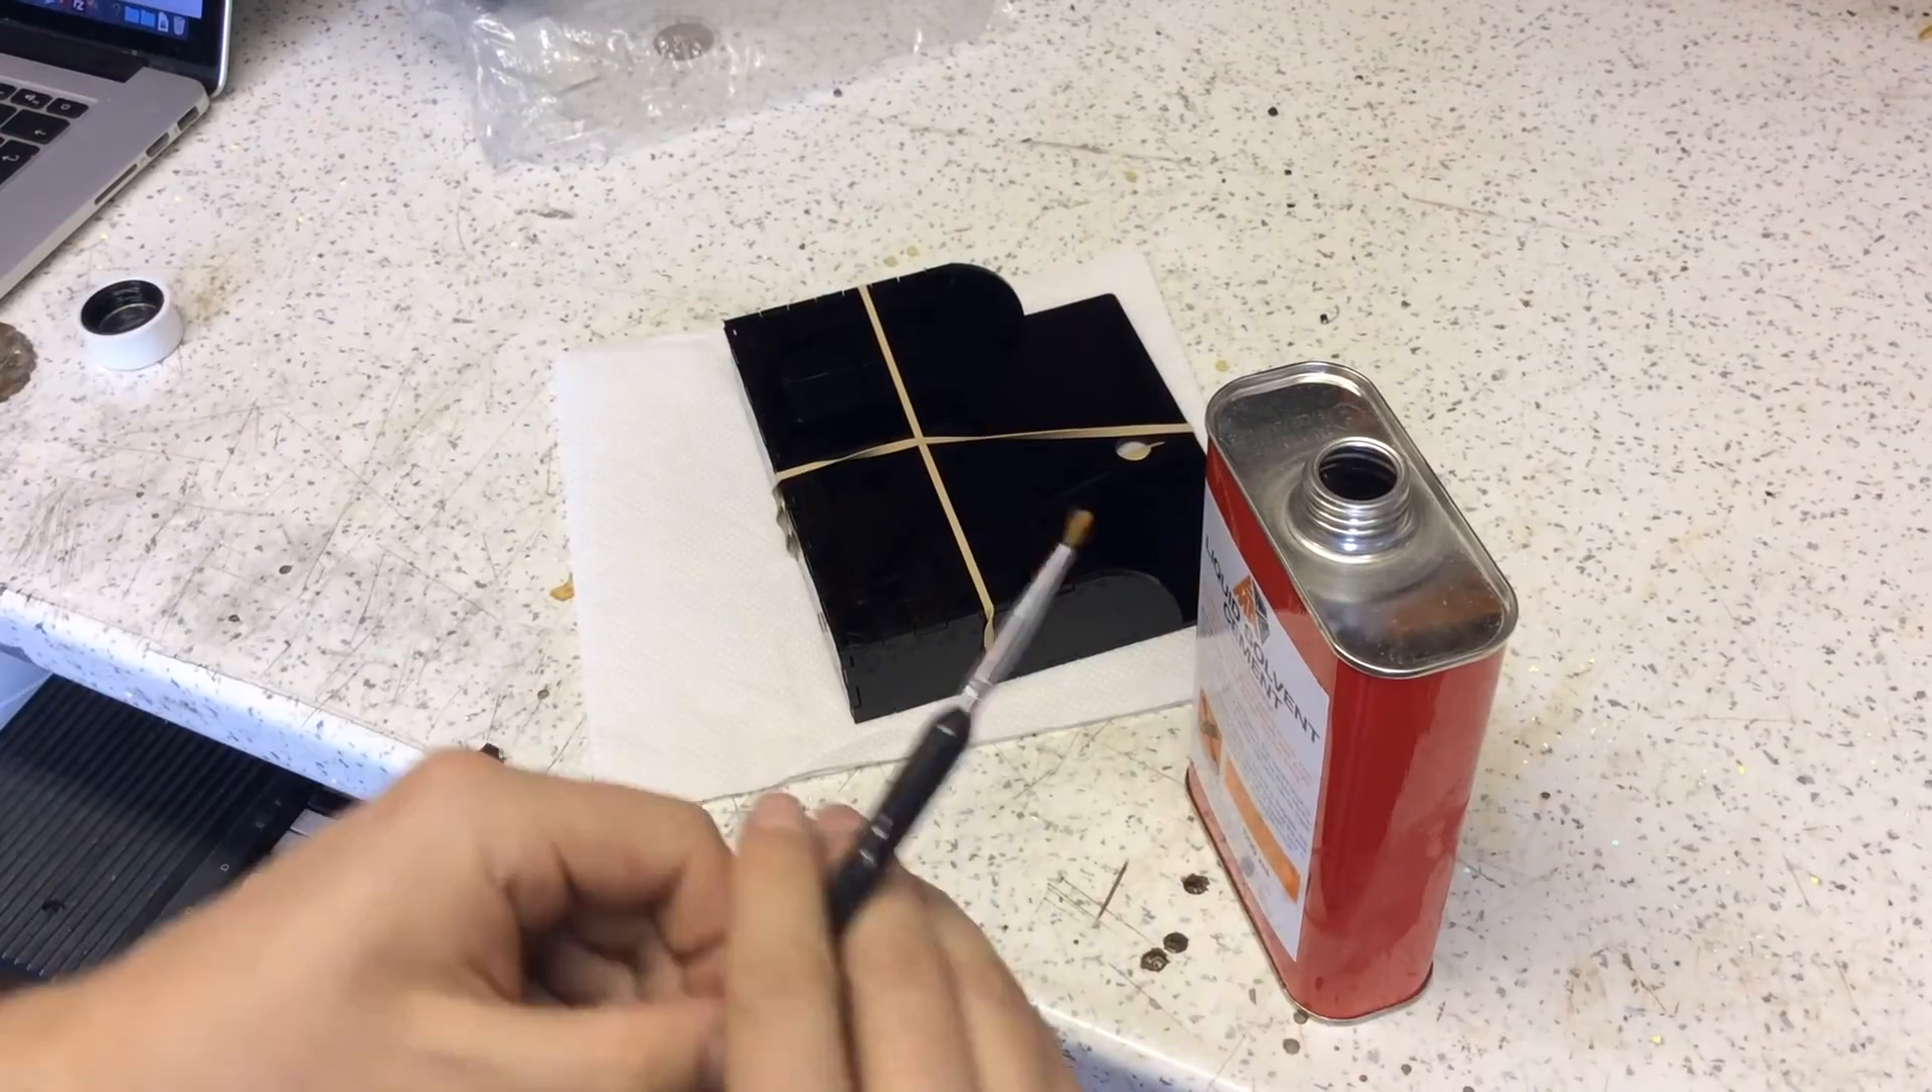Before gluing I added some rubber bands to hold the whole thing together while it's welding.